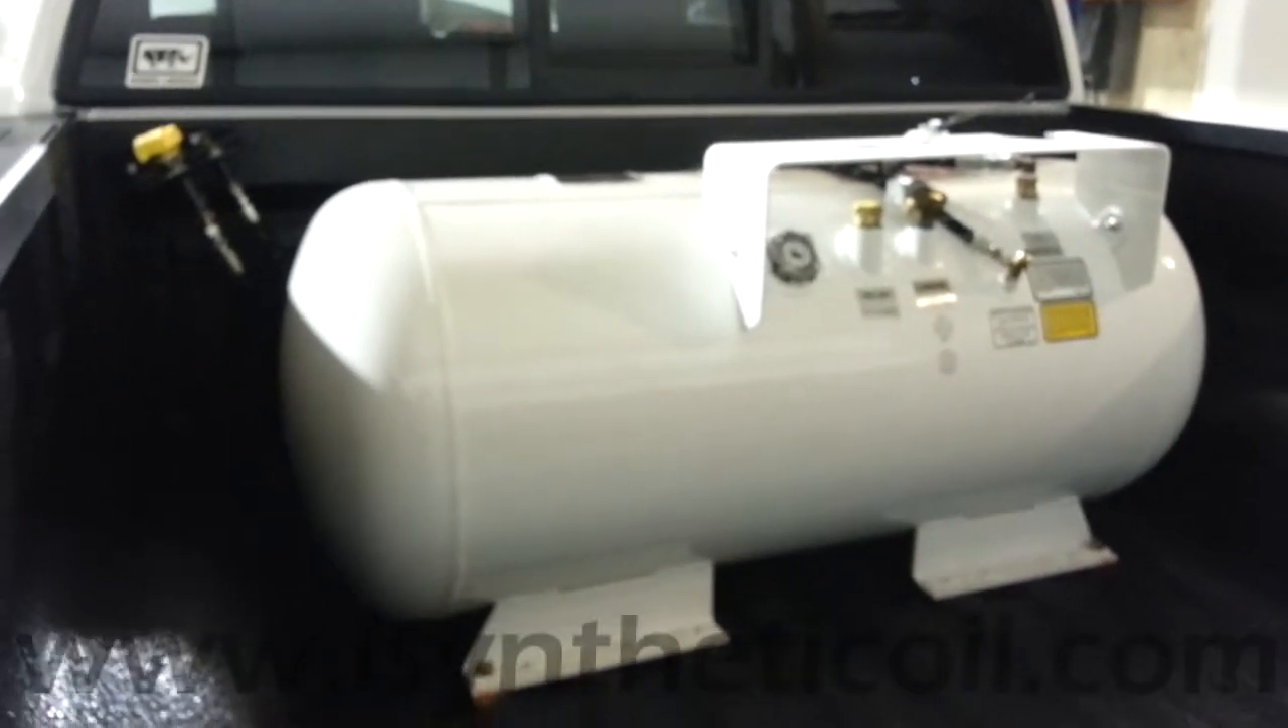This is a picture of our tank that I've already installed into the bed.